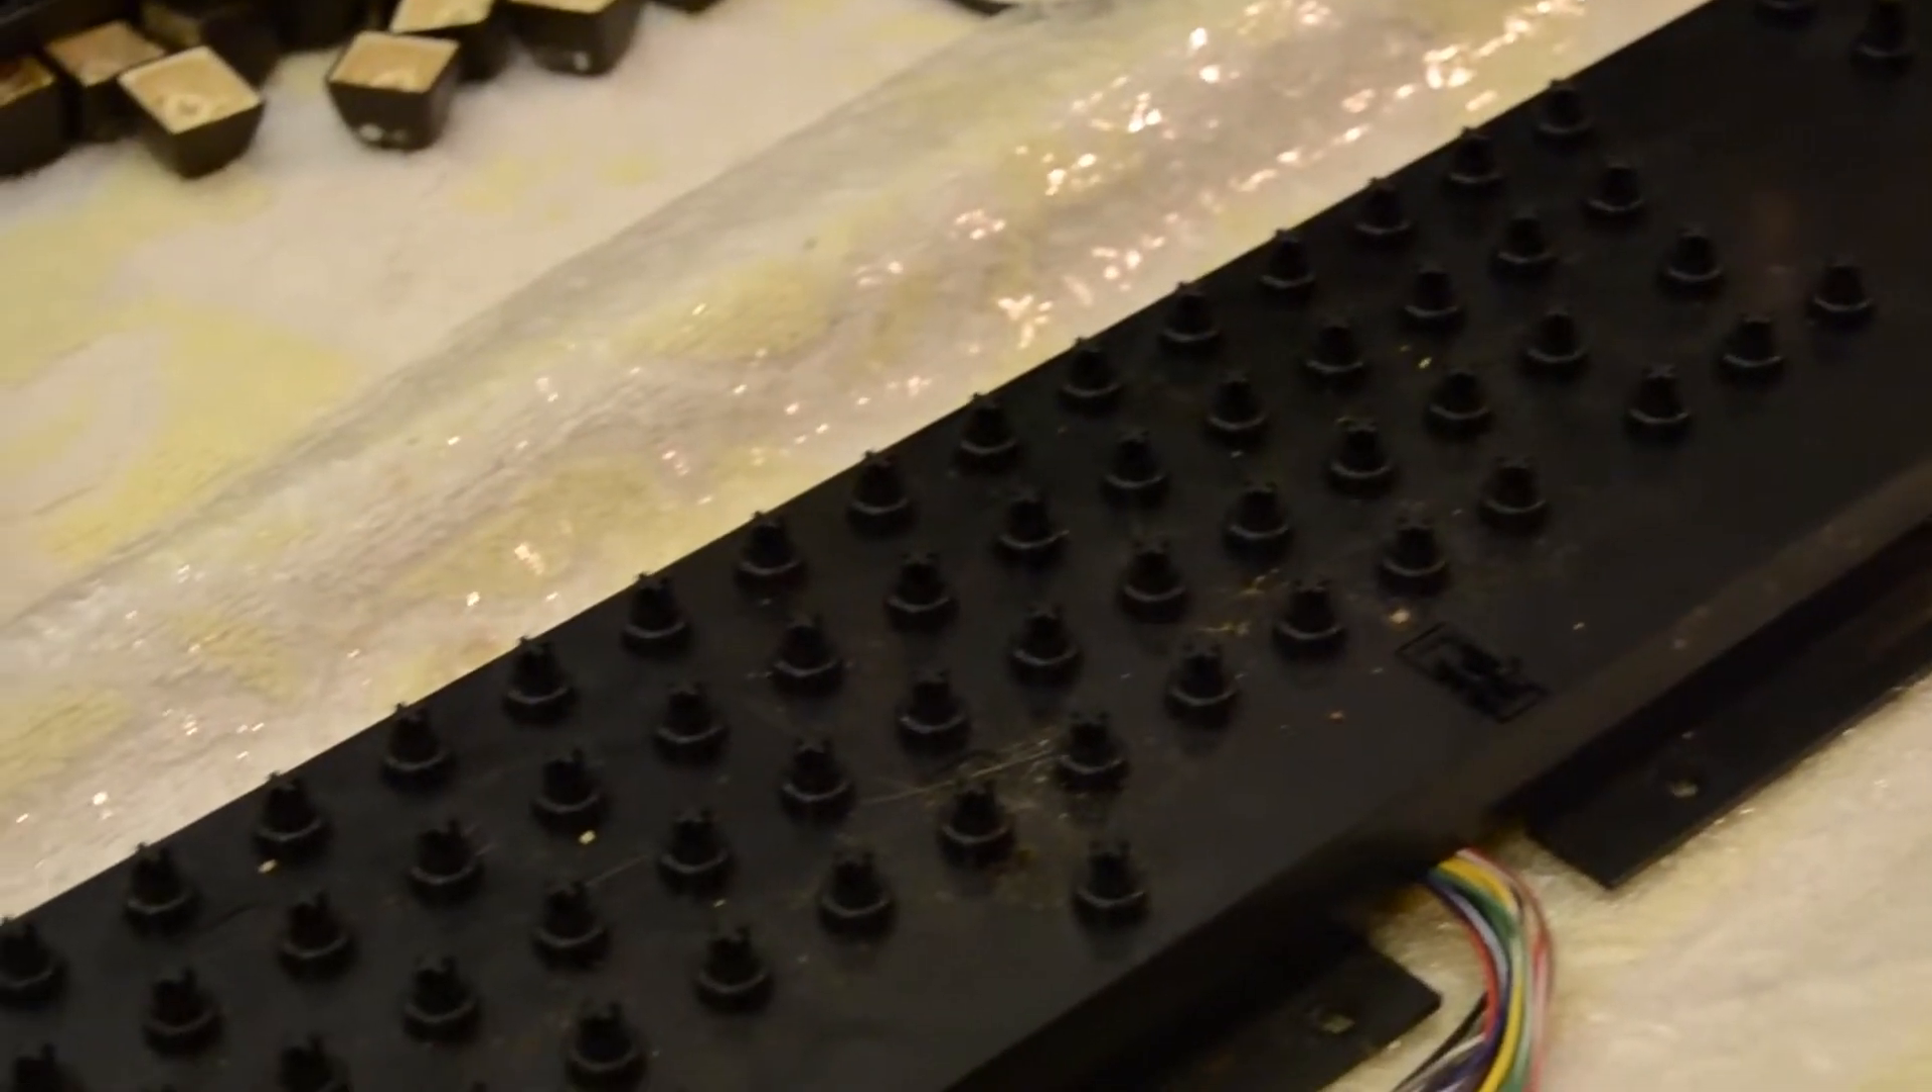Even still, the keys put up quite a fight and it took about 20 minutes, but I was finally able to remove all of the keys without damaging anything.